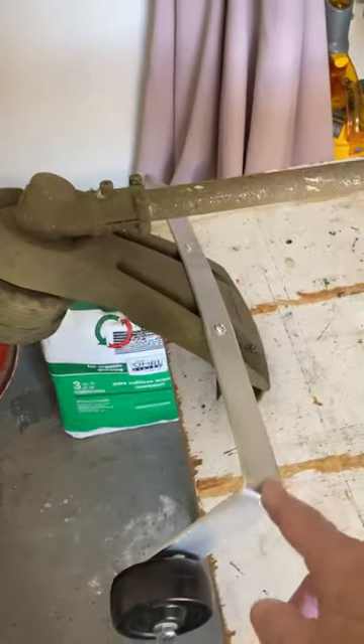Got my aluminum bar bent and bolted in the back.